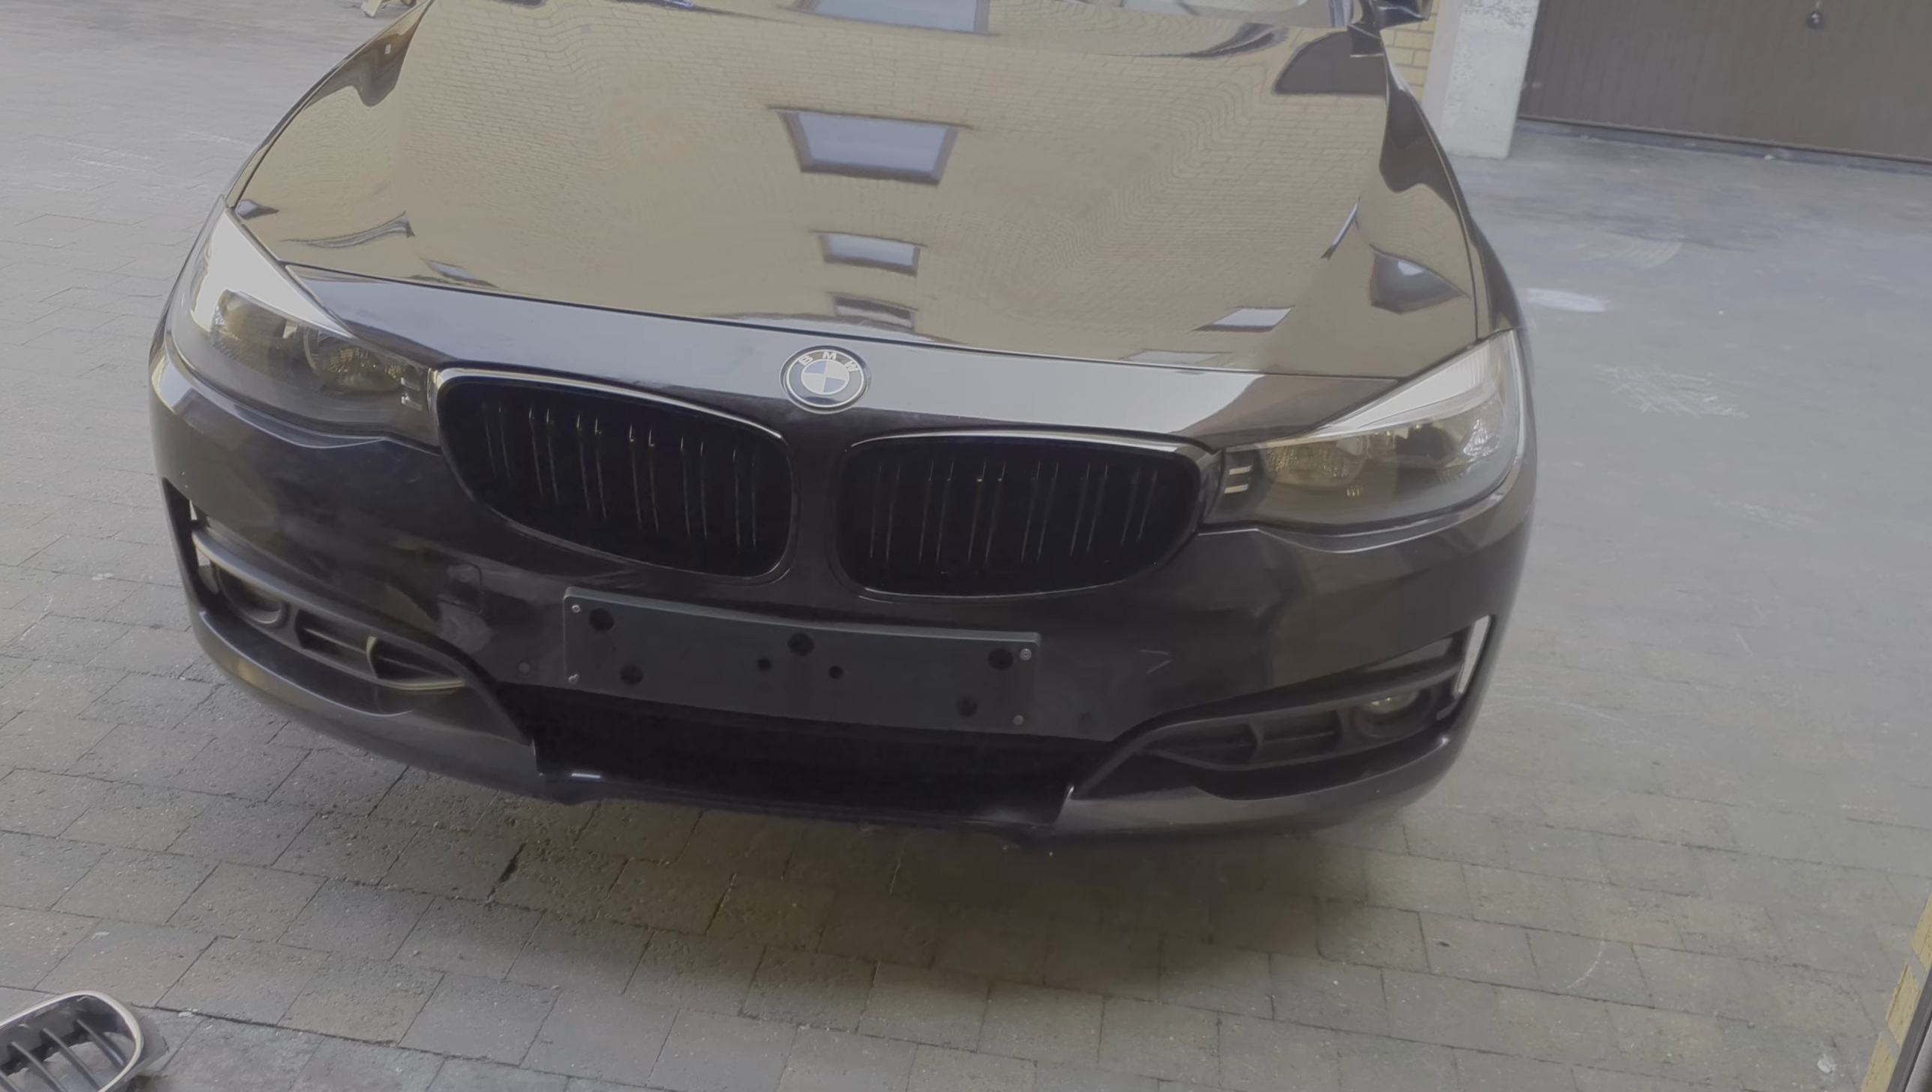Ну вот финишные решетки готовы установил на все про все ушло 15 минут.